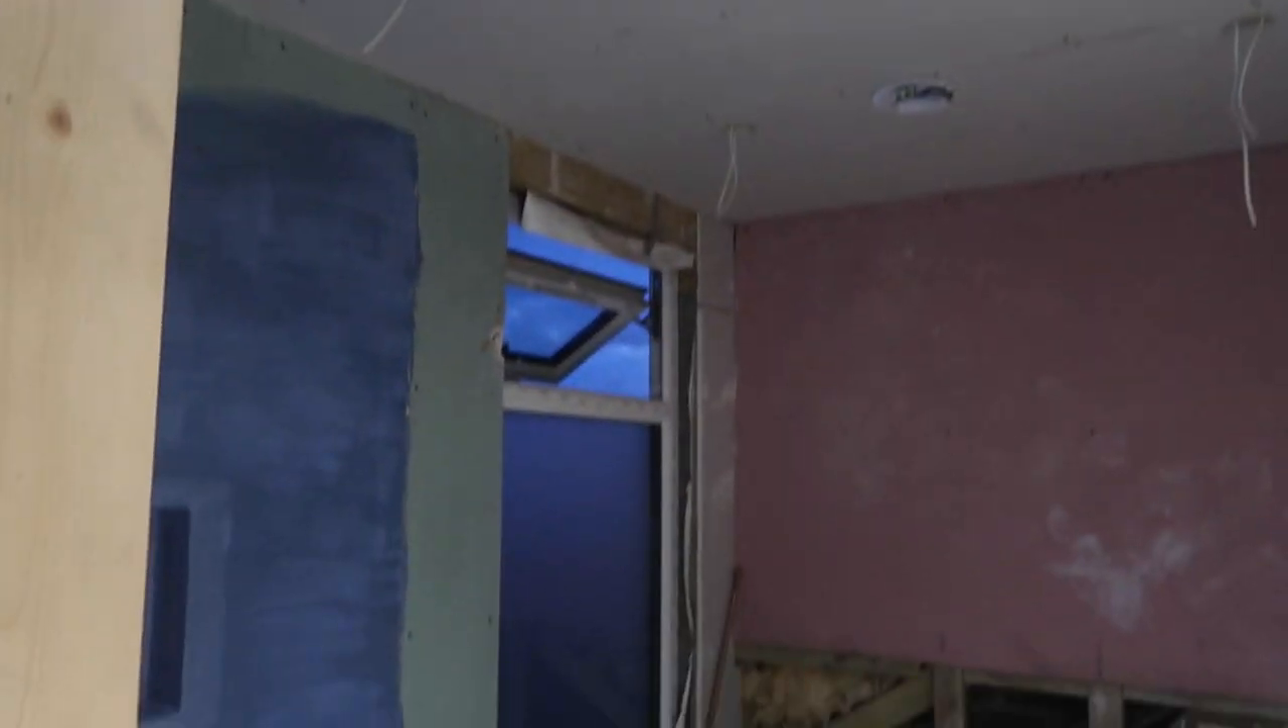Bathrooms a little bit dark at the moment because only one of the lights is in but we will have all four in including one in the shower.